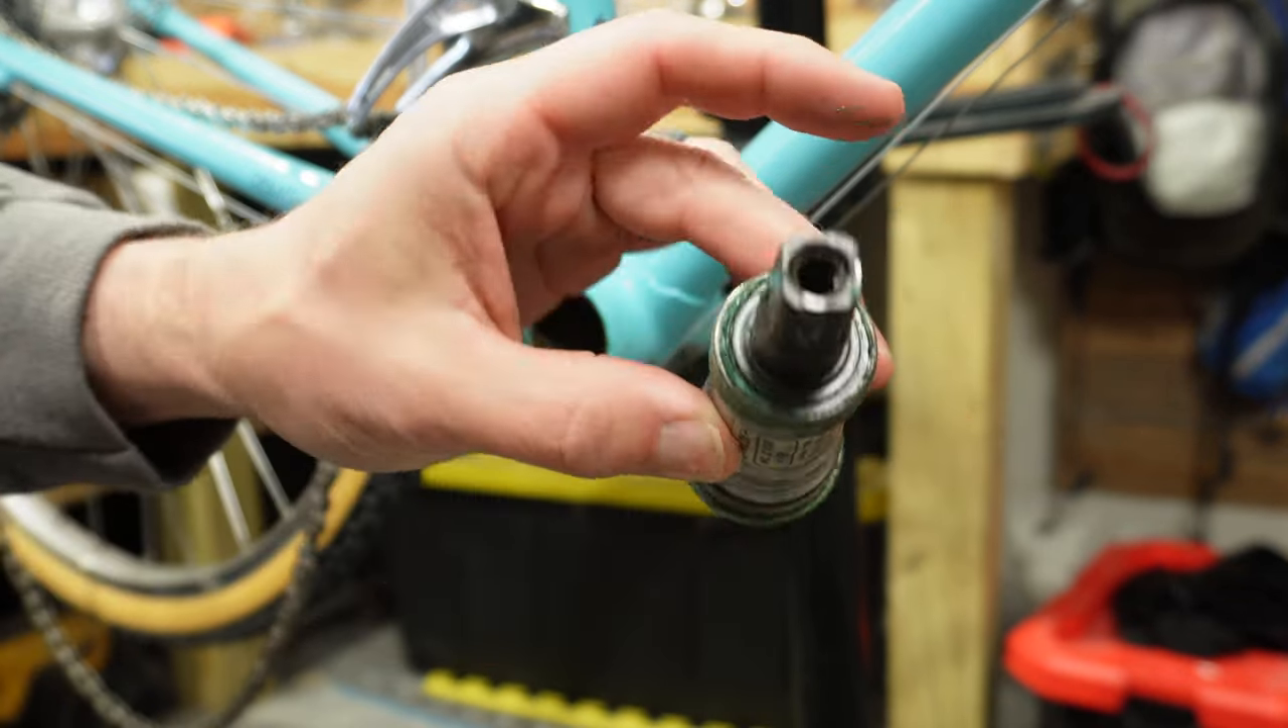But here is the bottom bracket fully removed.